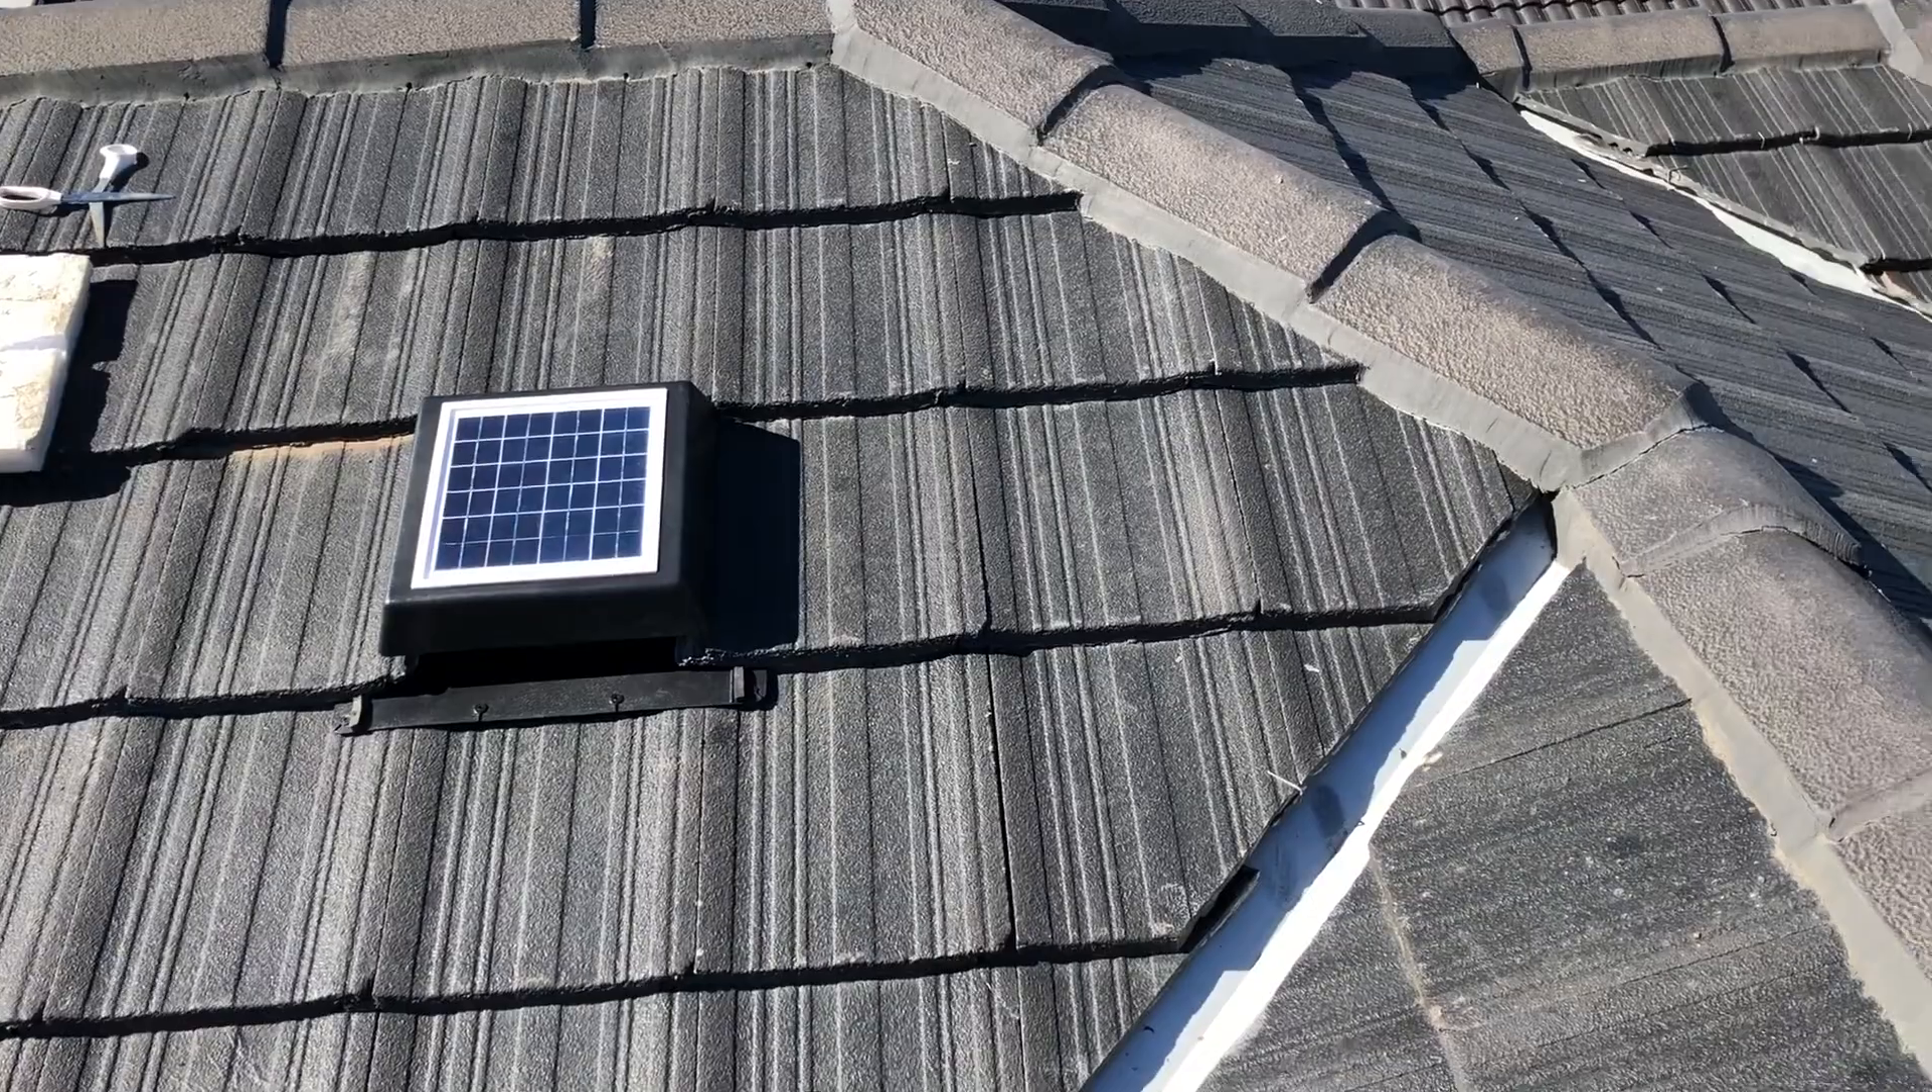And the little solar roof vent is there. Really low, slim, looks fantastic.